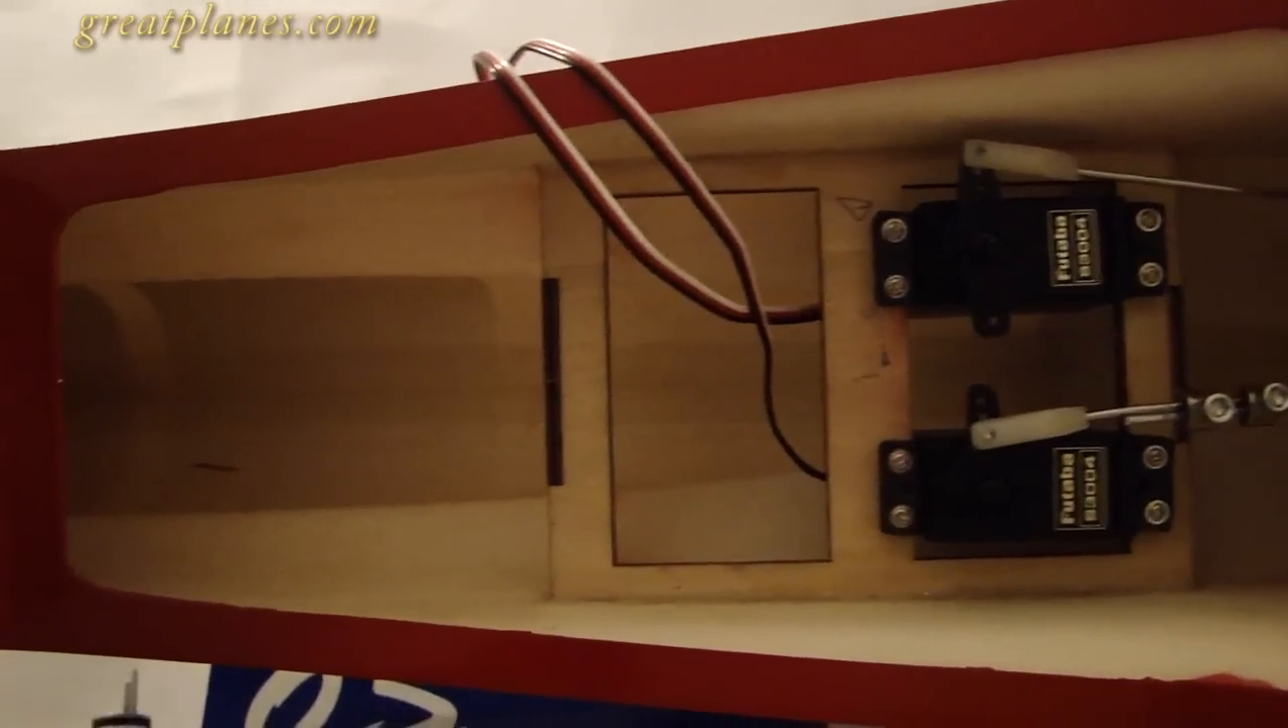We have the elevator and rudder servos installed.